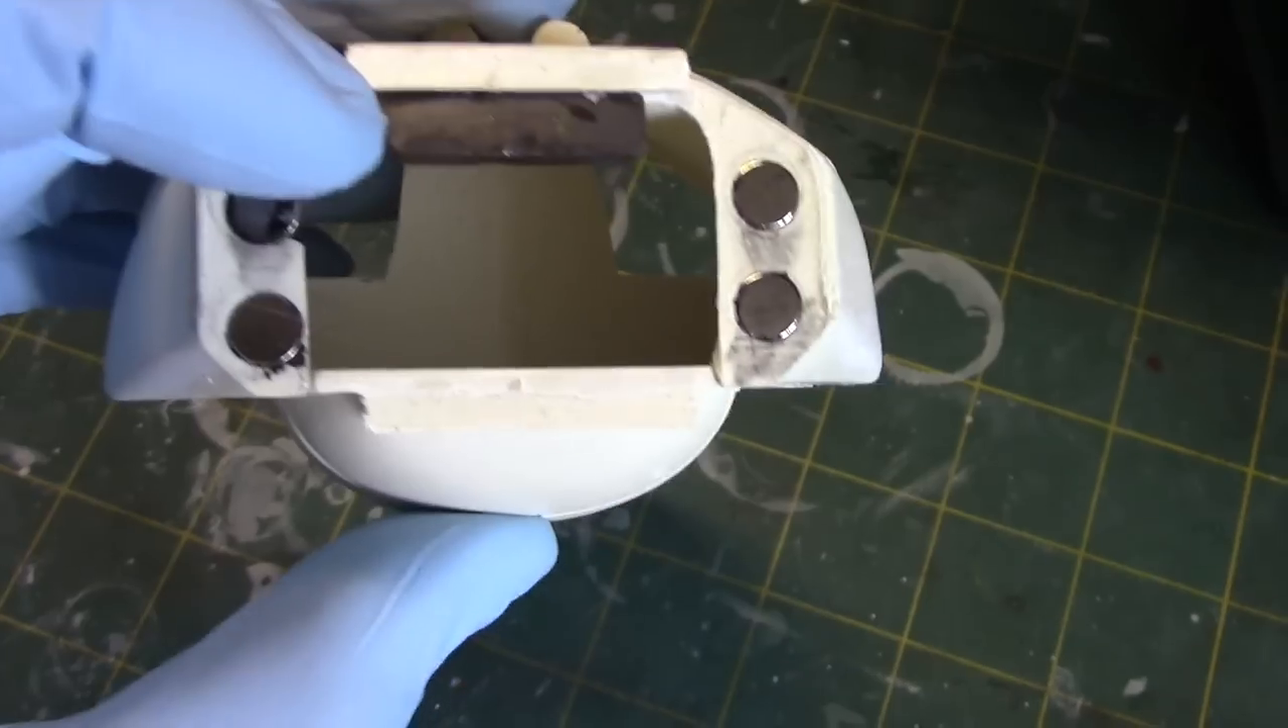So here we now have the magnets in place. I have the four round ones along with this horizontal one.